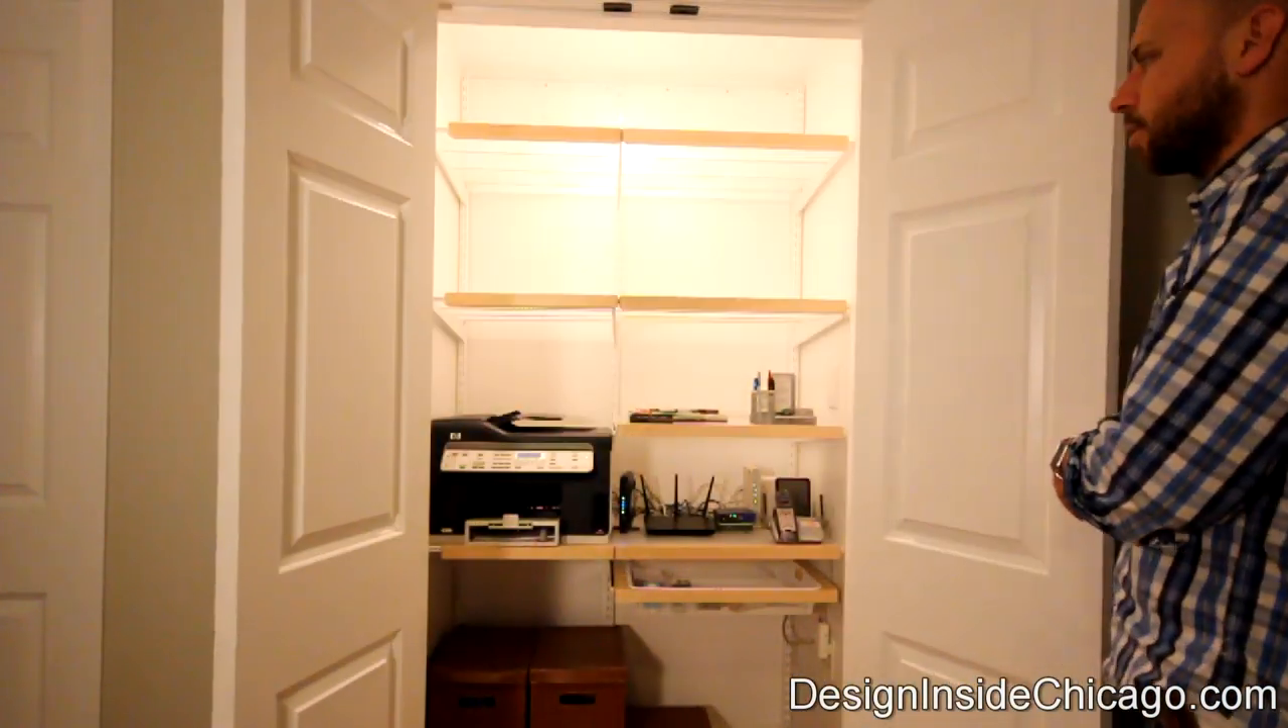Alright, so now that I've finished hanging all the shelves, I want to show you the completed closet.